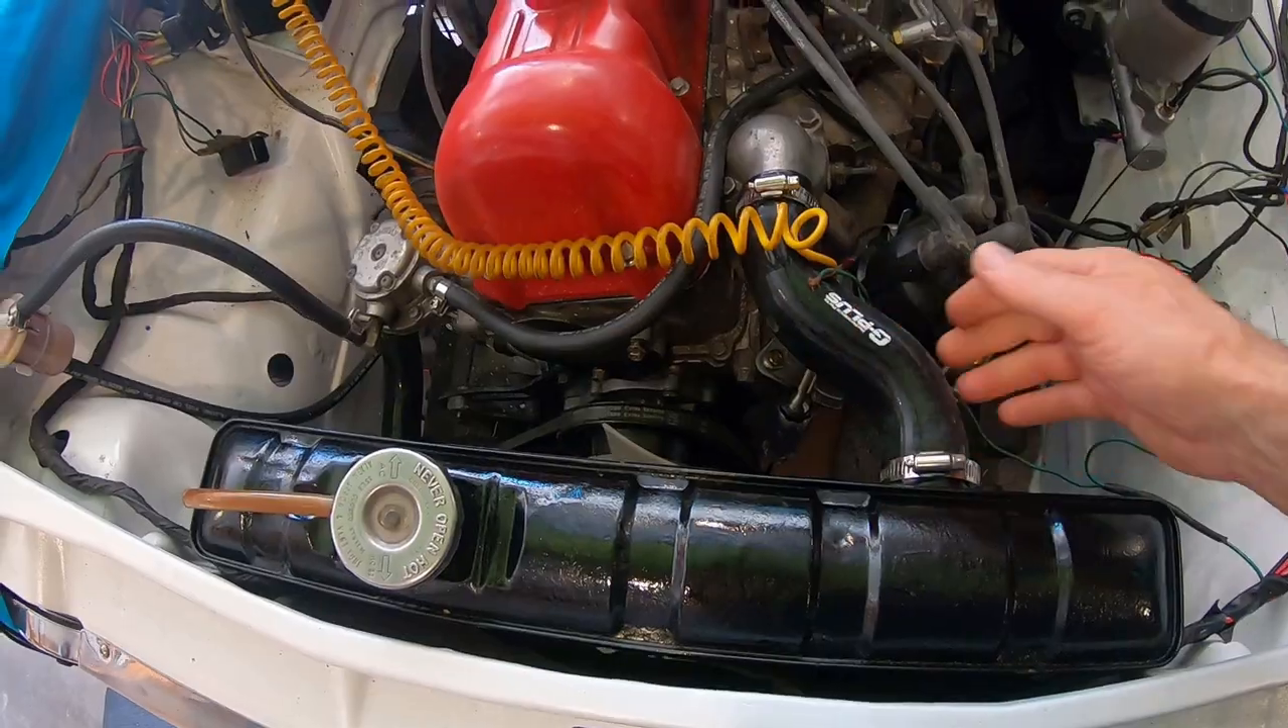I don't know if I mentioned this already but I've painted the radiator put the radiator in put in the silicone hoses.